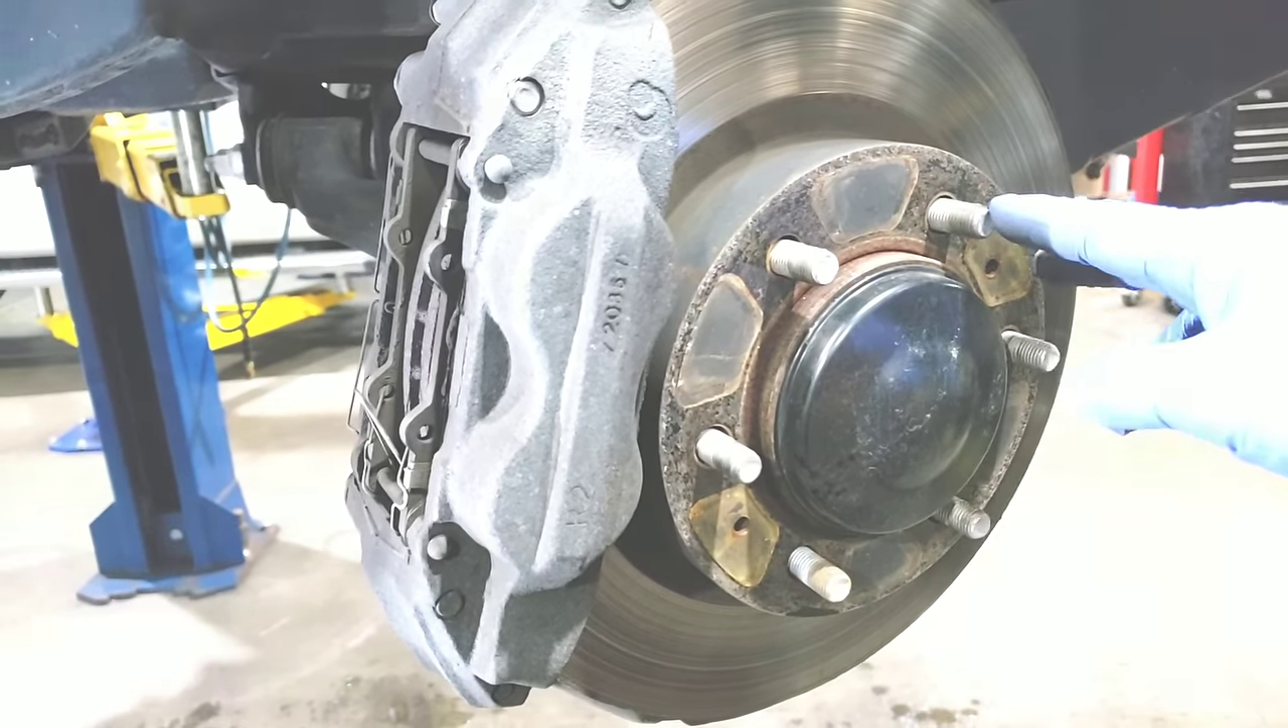Okay so we got the truck lifted up here and we got the wheel off.